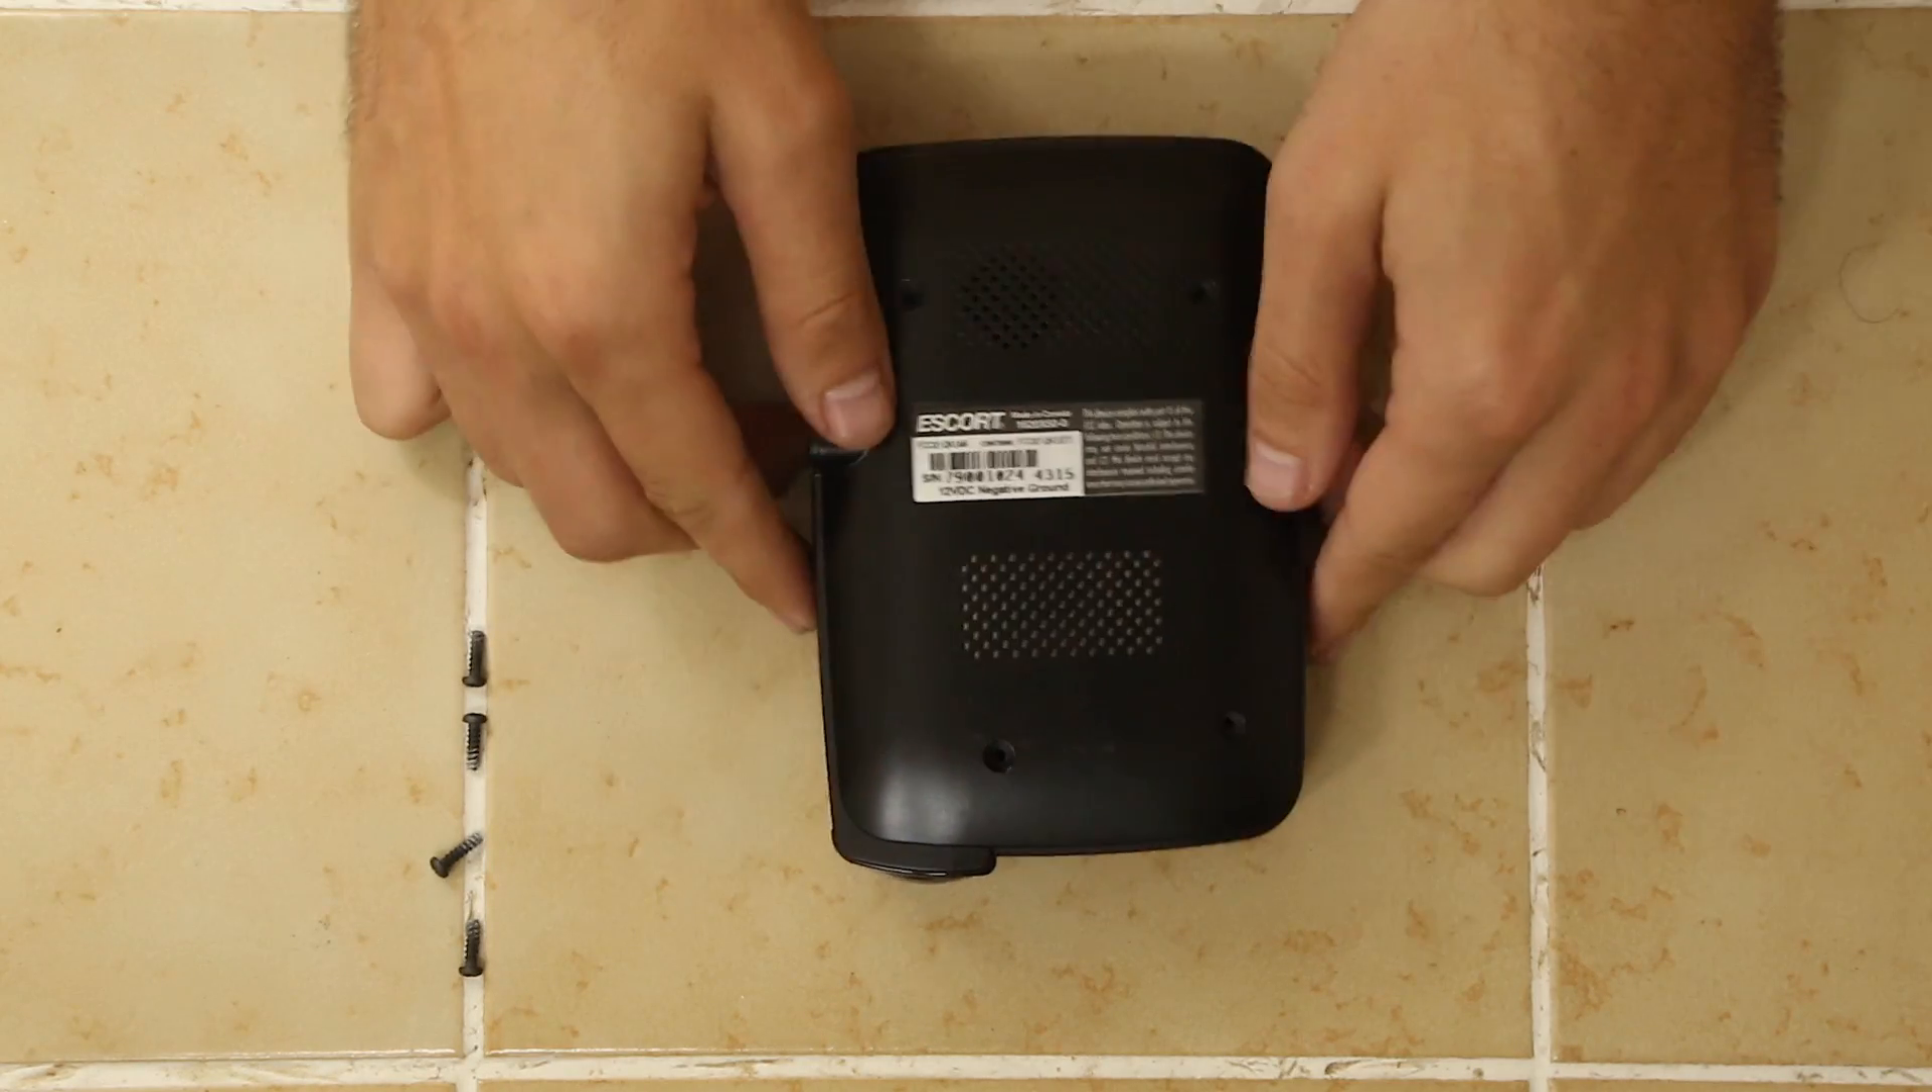So we've got the four screws removed.